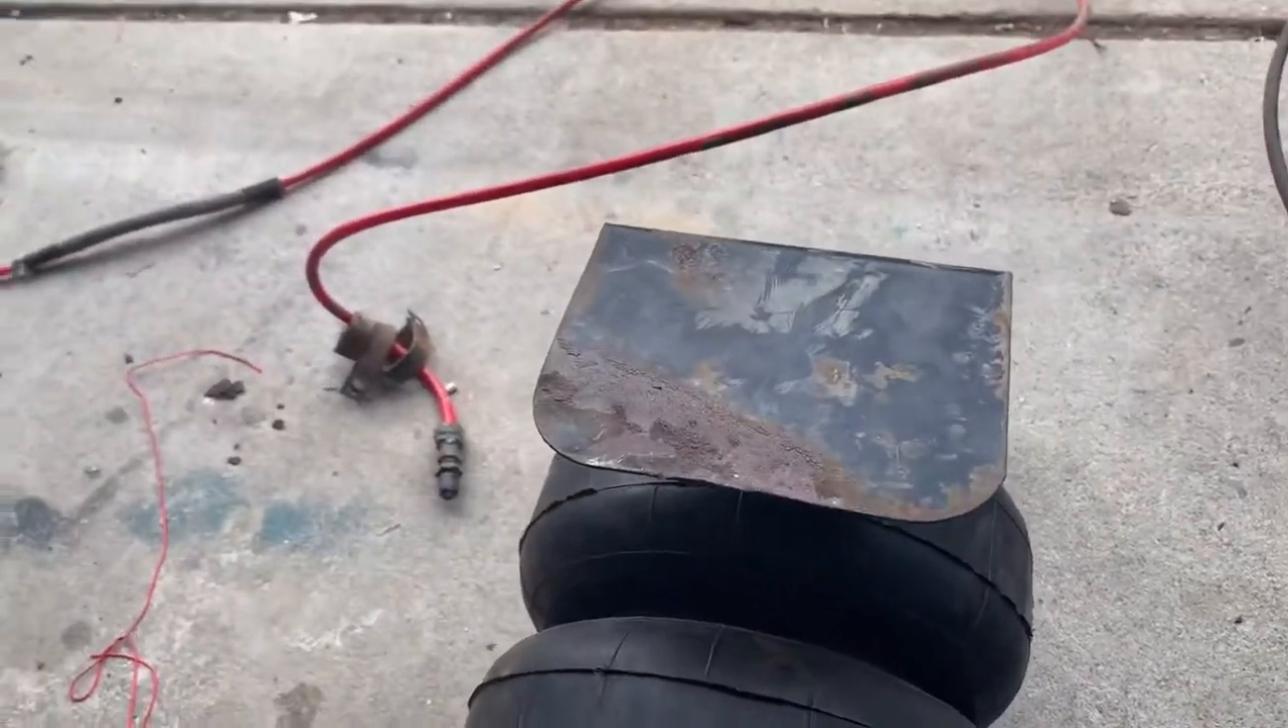I don't have the hose connected yet.